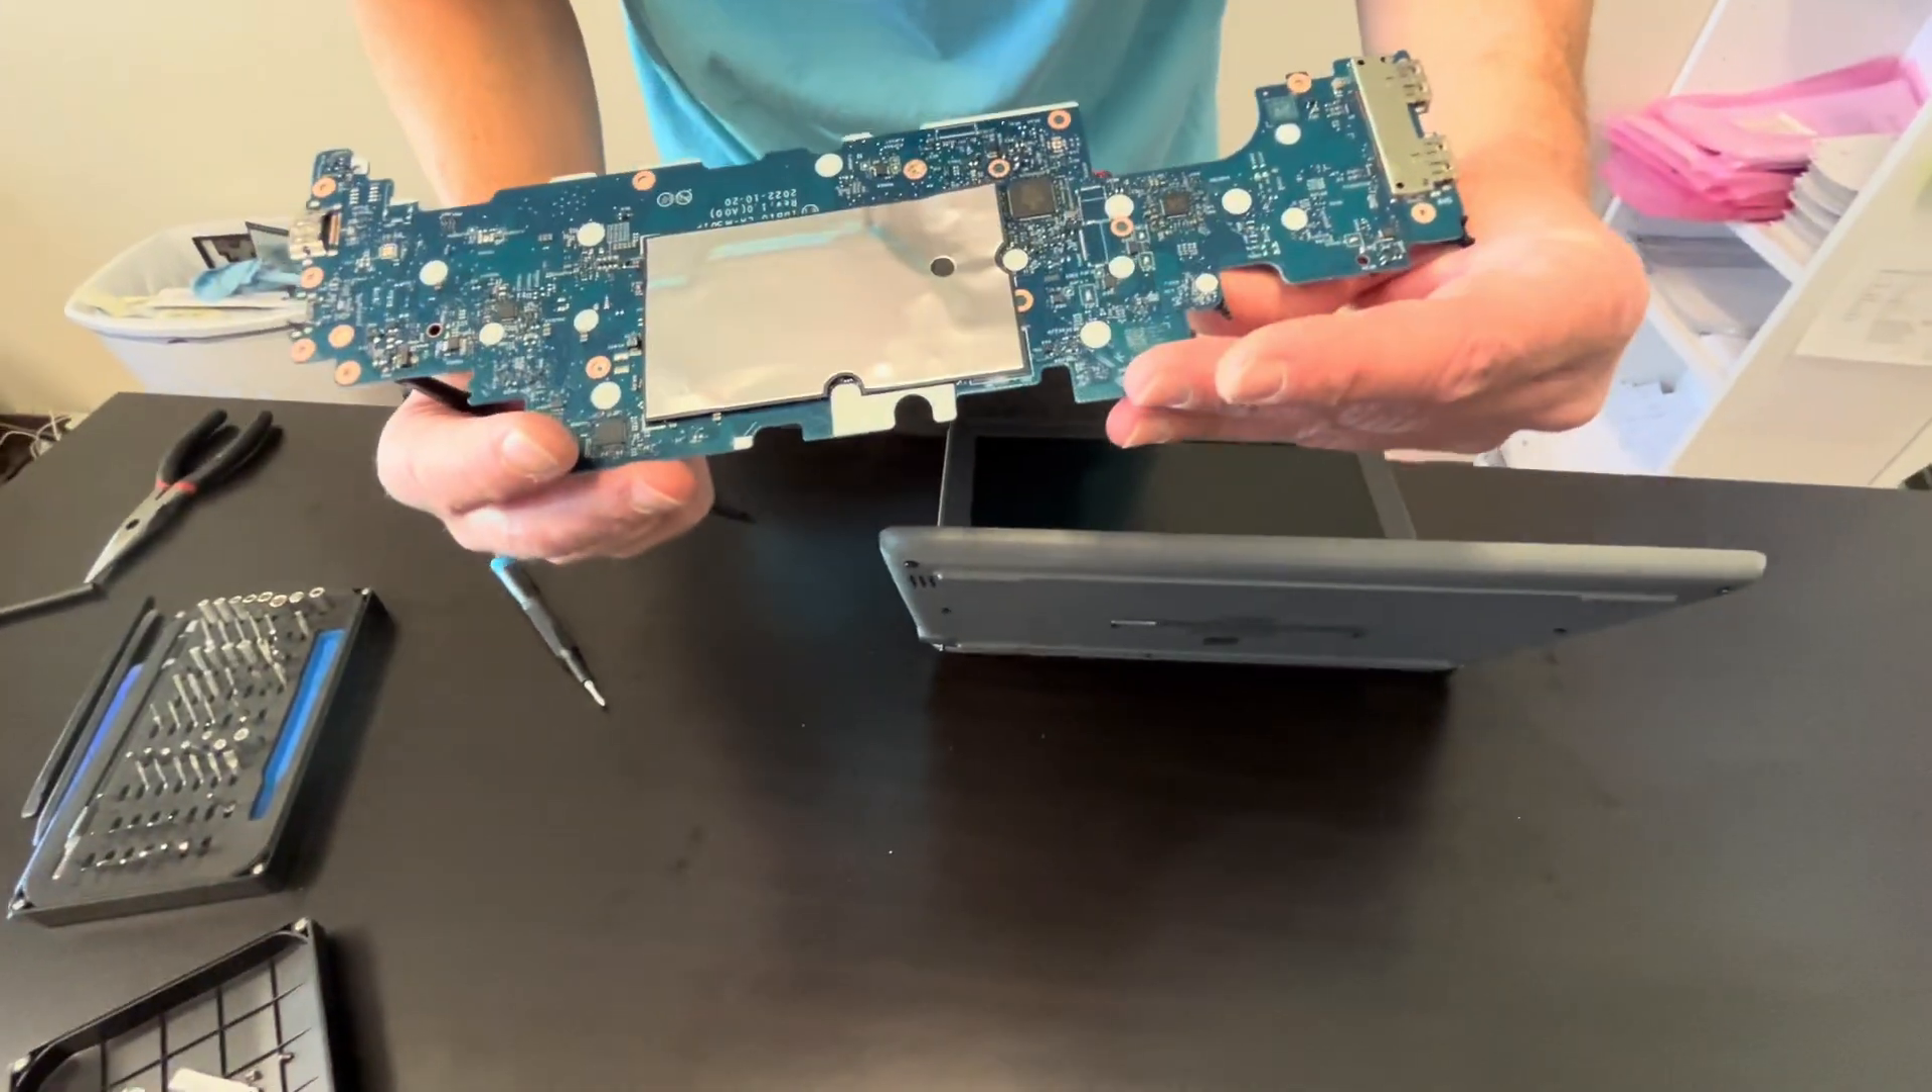Okay so now our motherboard is out.